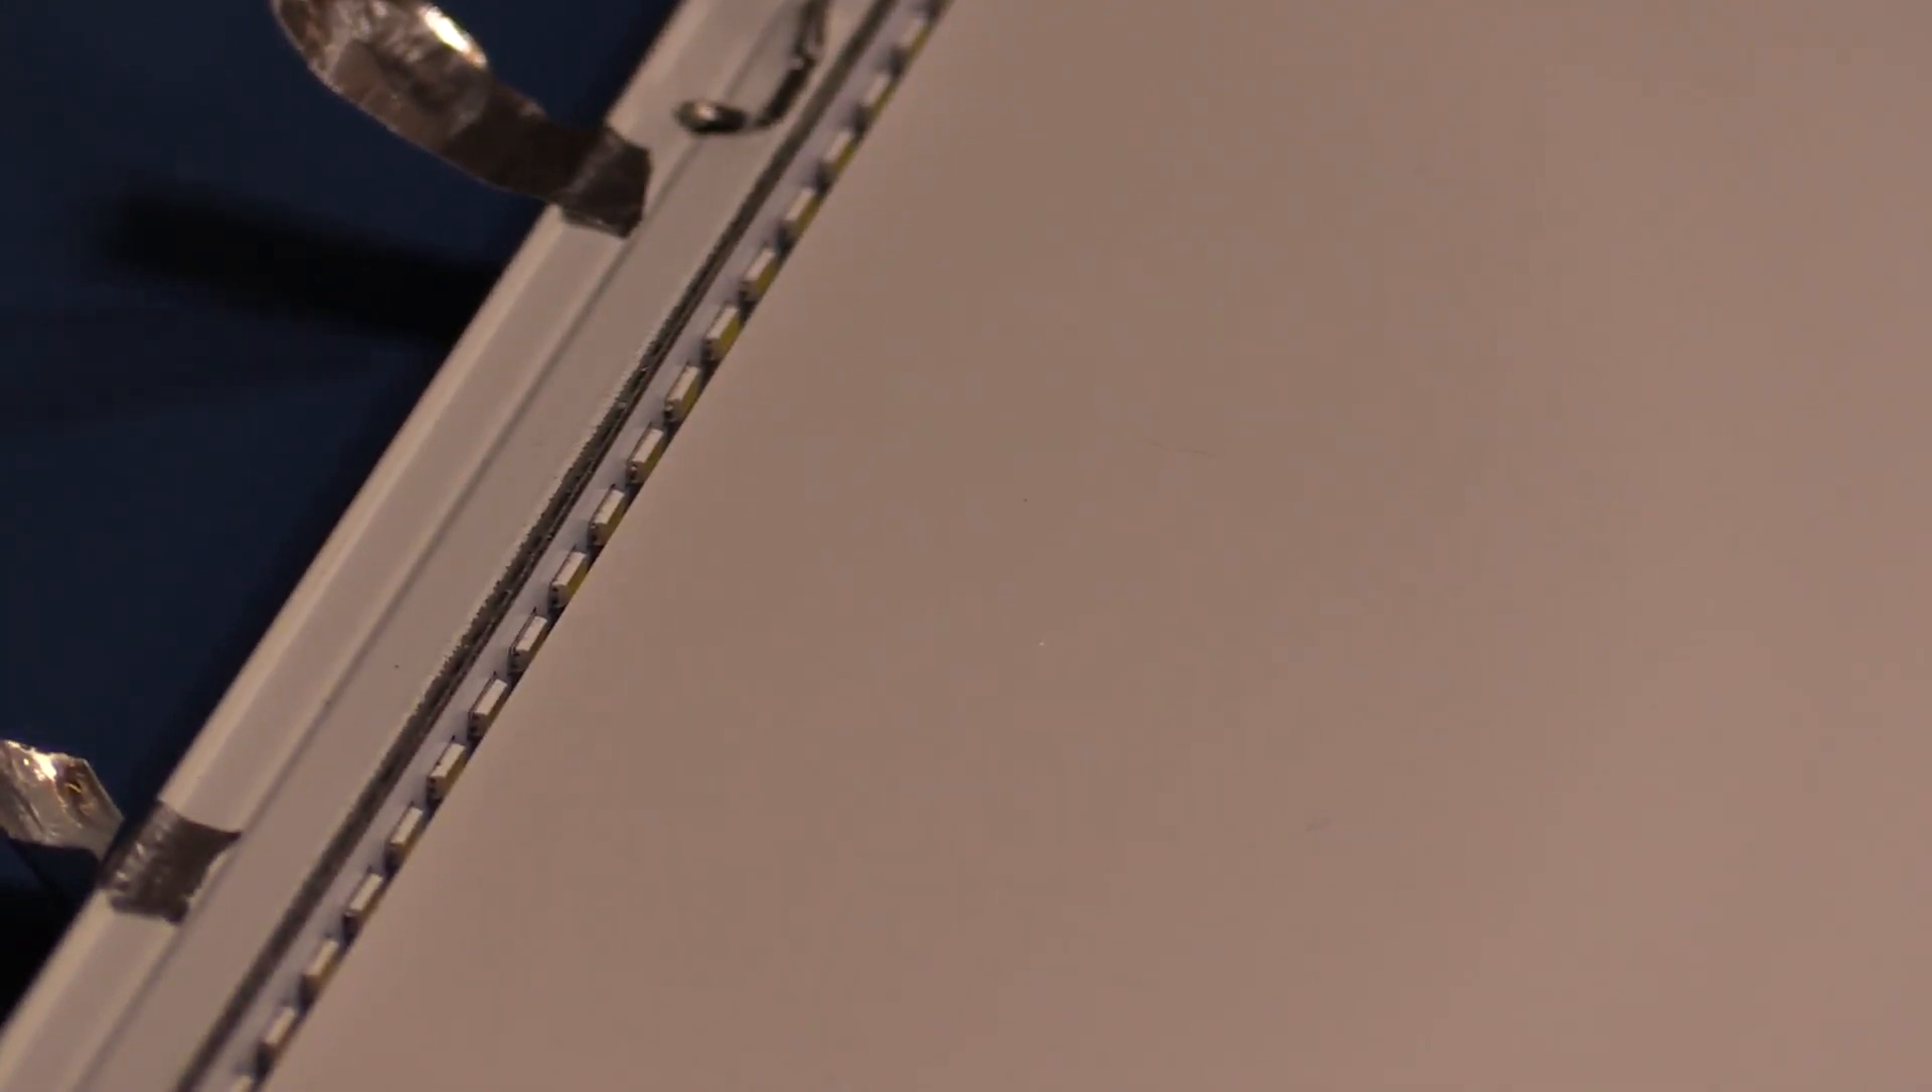Okay so now we've got a bit of the tape out of the way you can see the LEDs along the edge here.